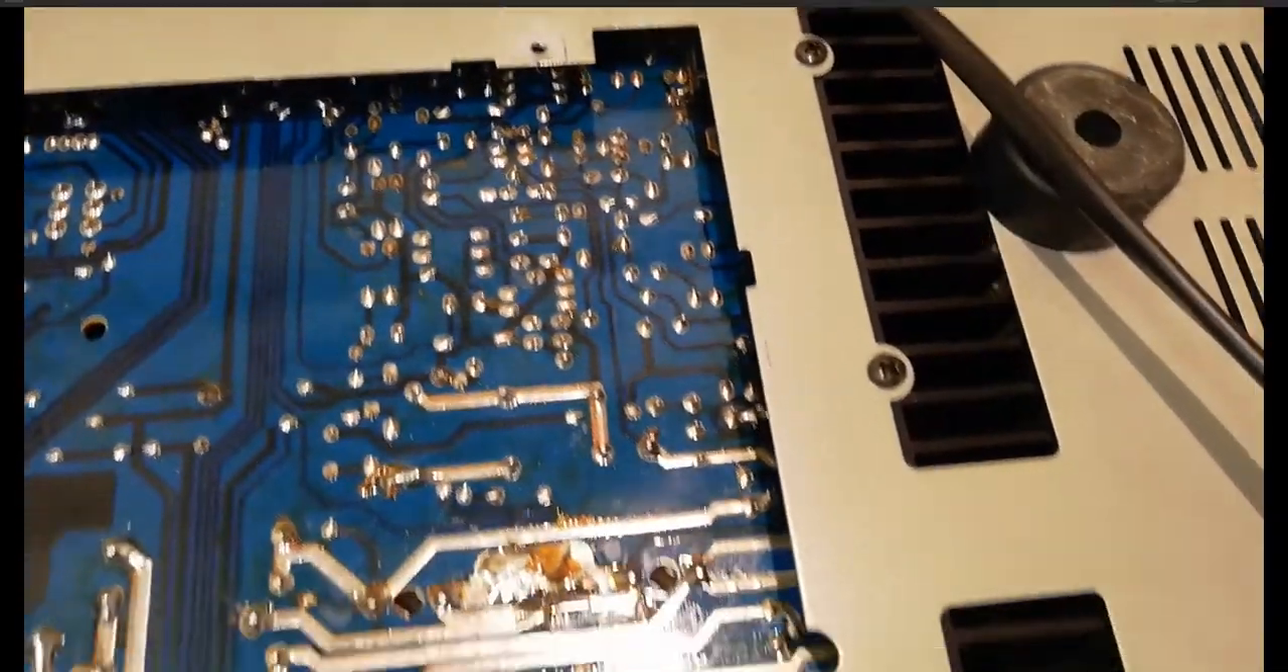So, yeah, so I flipped the machine upside down, and took the back cover off.